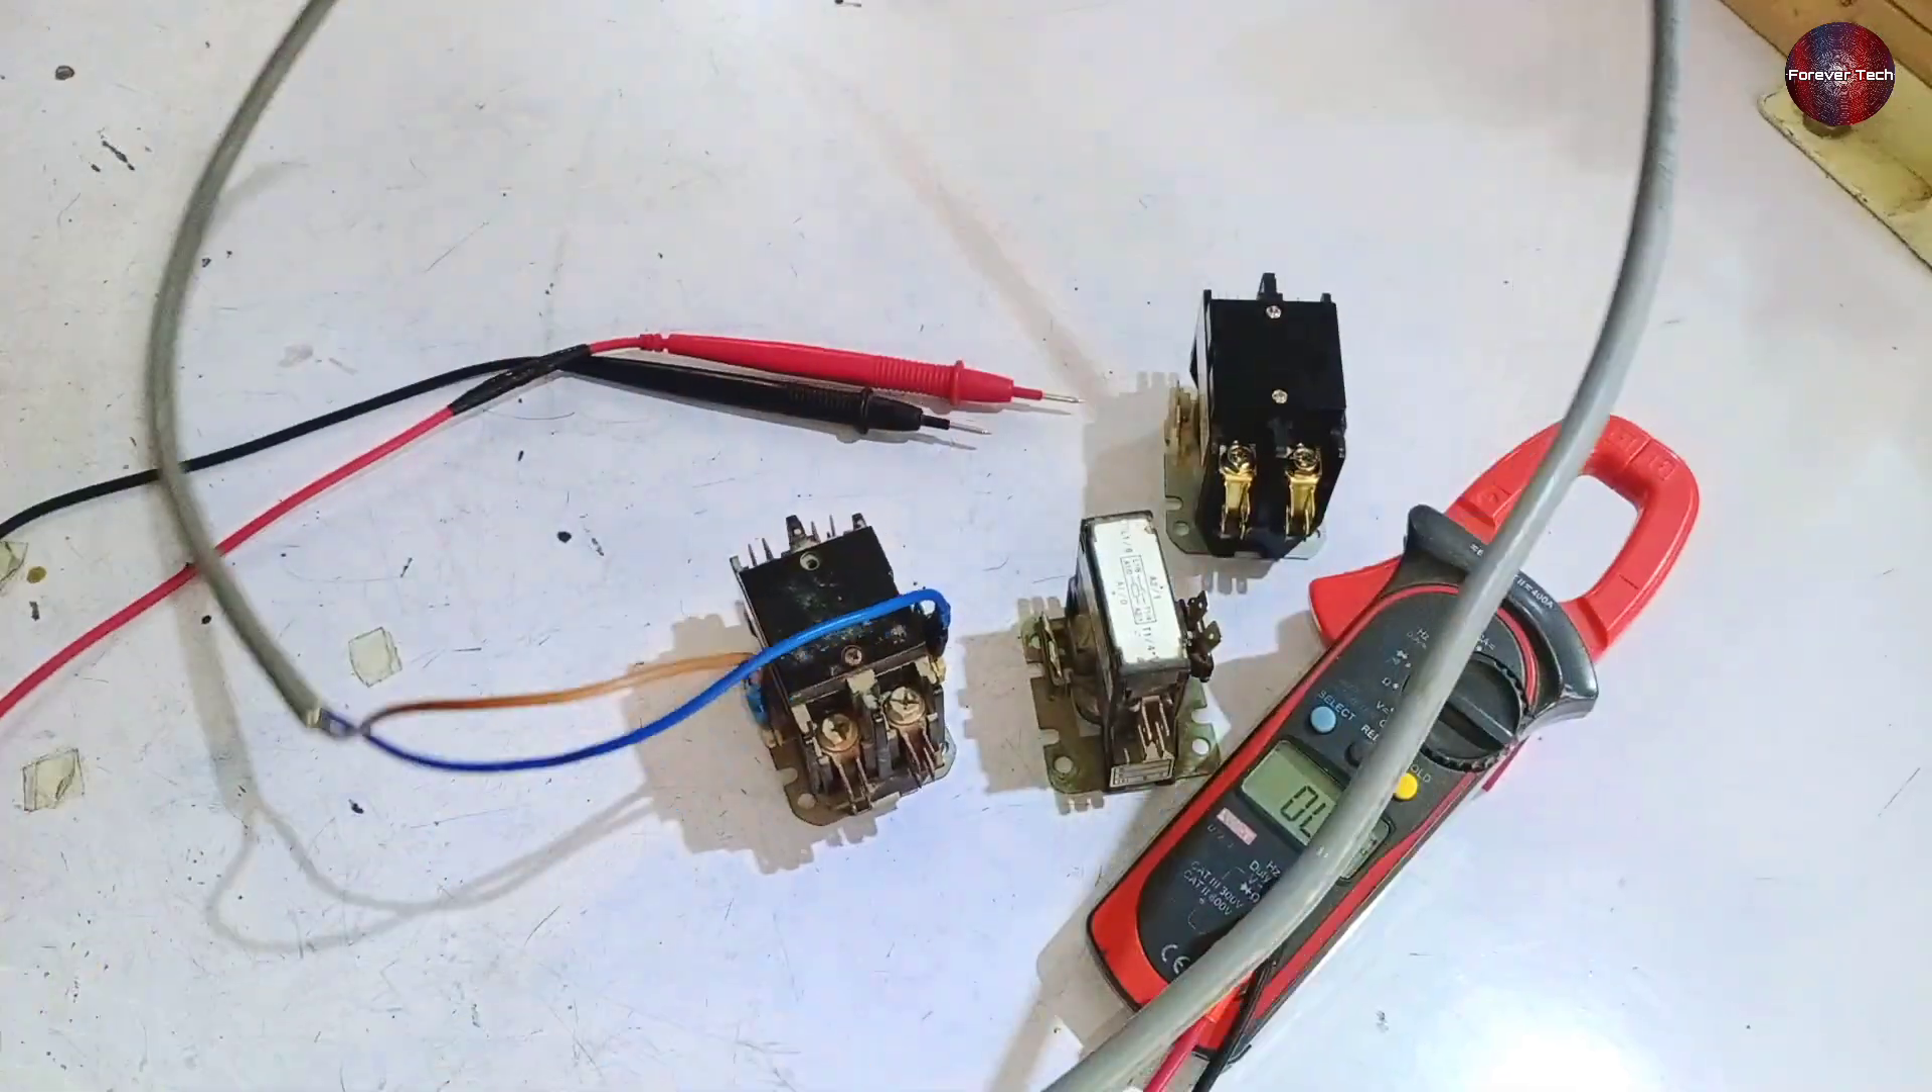یہ الیکٹرک وائرز لگا دی ہیں دیکھیں دونوں وائرز لگا دی ہیں۔